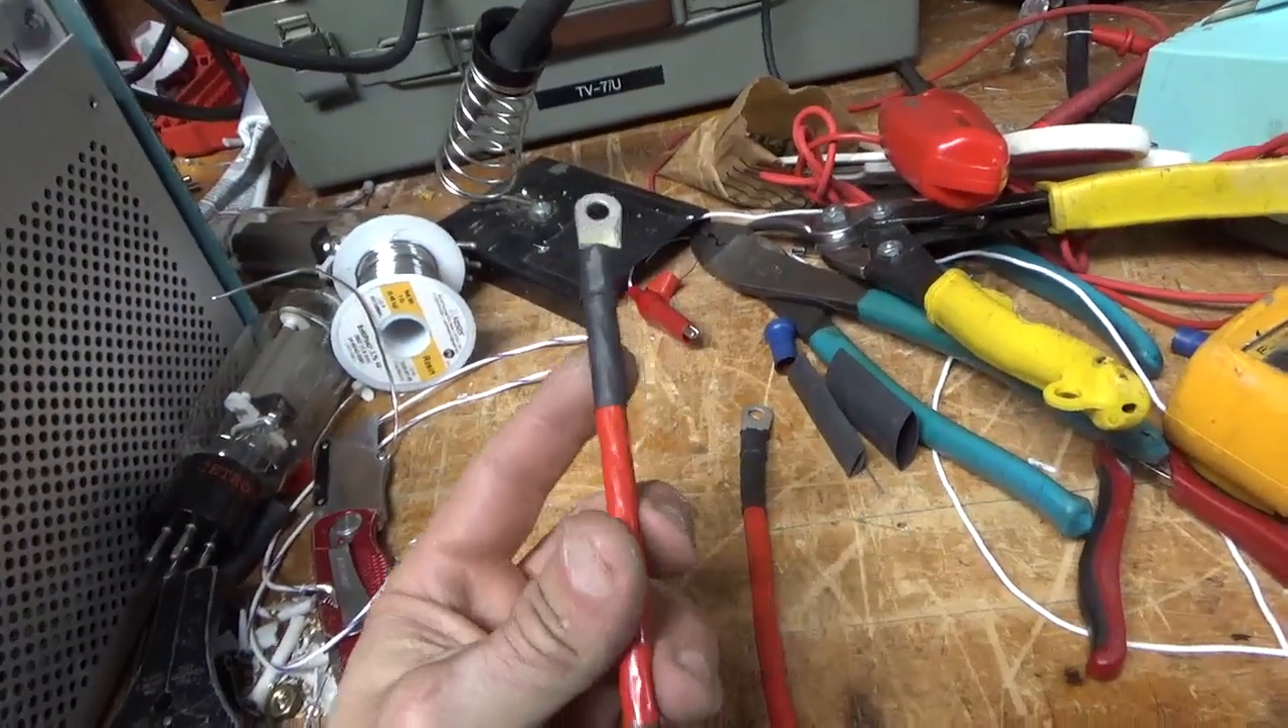Okay, so, the Teflon jumpers are made. Crimped, soldered, heat shrink.